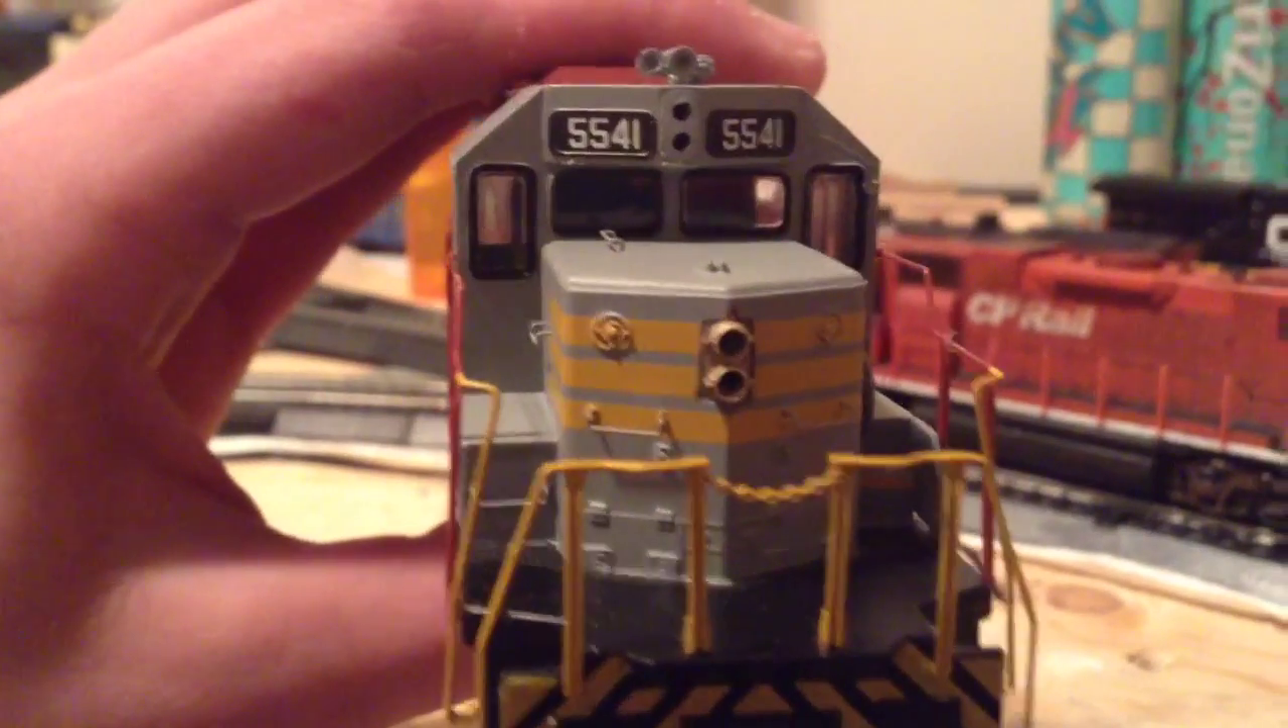I did a little bit of filing on the nose there and added the Miniatures by Eric L7A pre -drilled front double headlight.